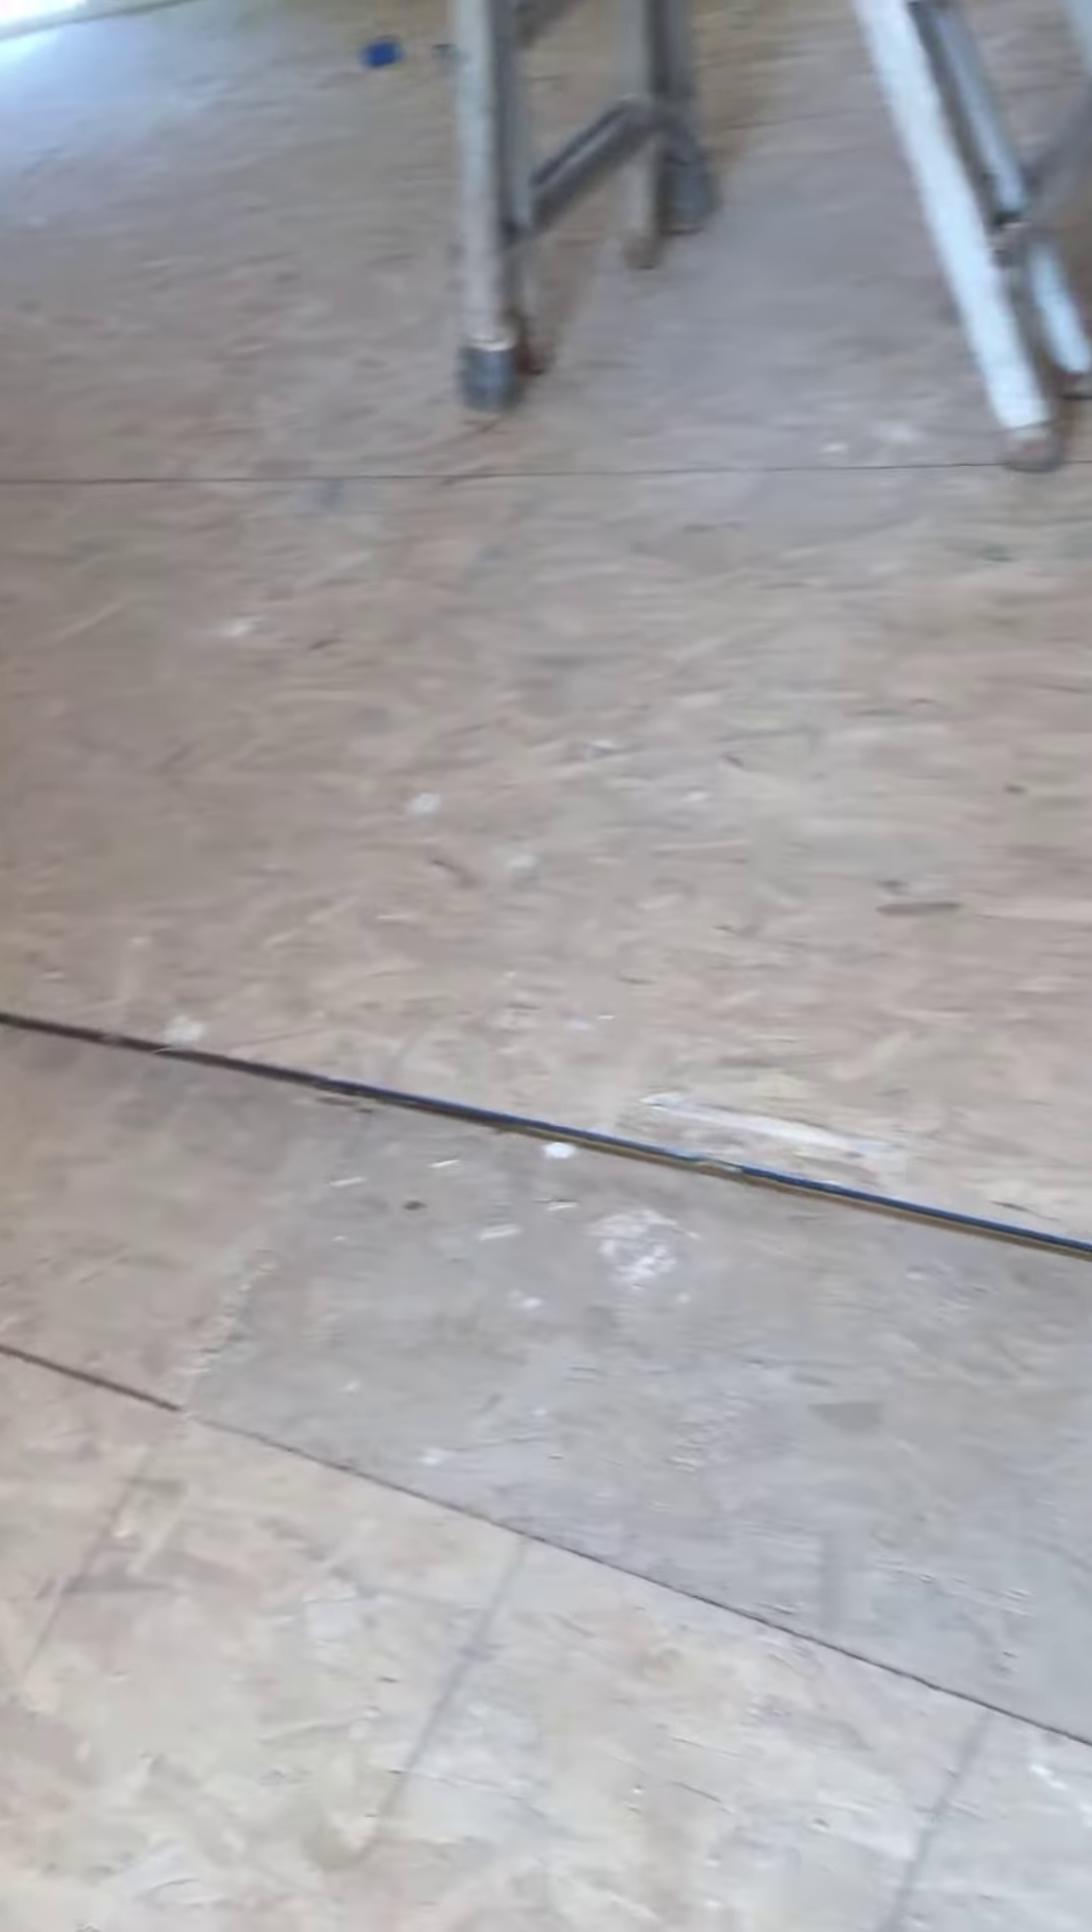You can see the gap on the floor that is where the pieces come together.